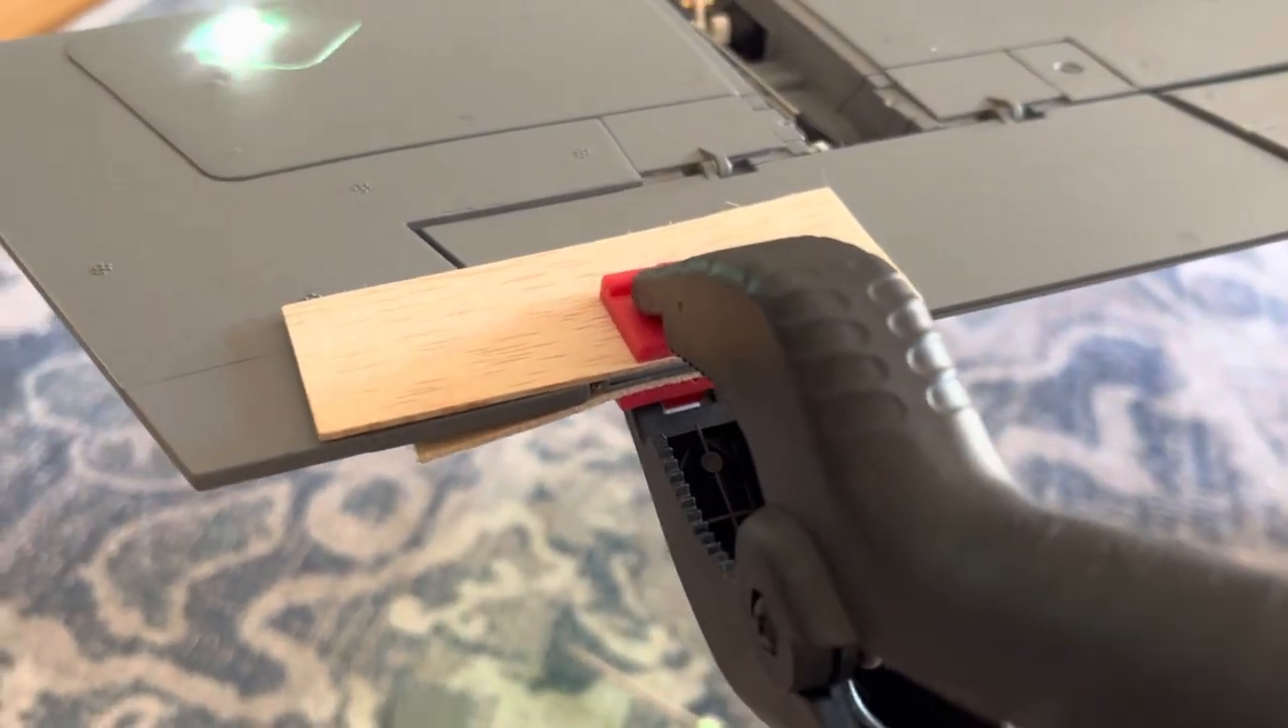So here you can see I've got those two pieces of balsa that are clamped underneath the clamp here.